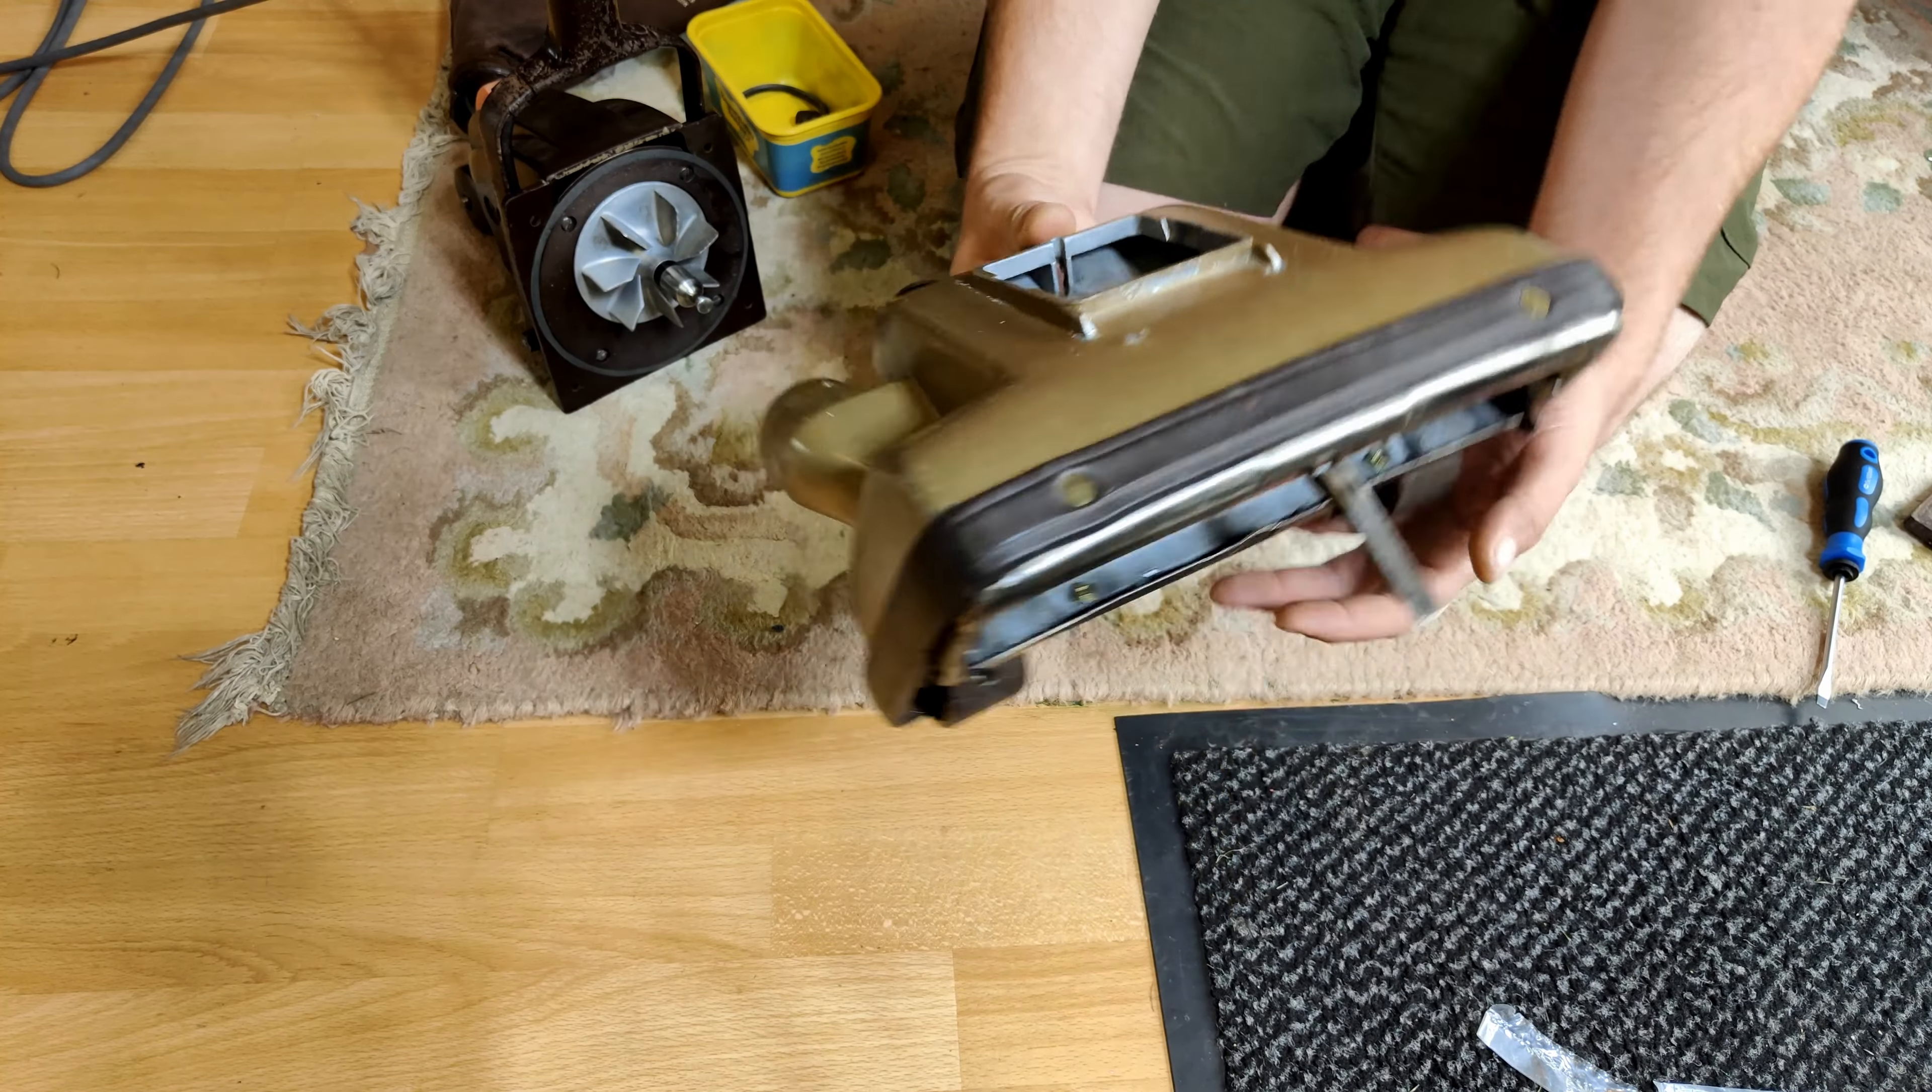At the front you can see how the nice brown 119 bumper has fitted on.